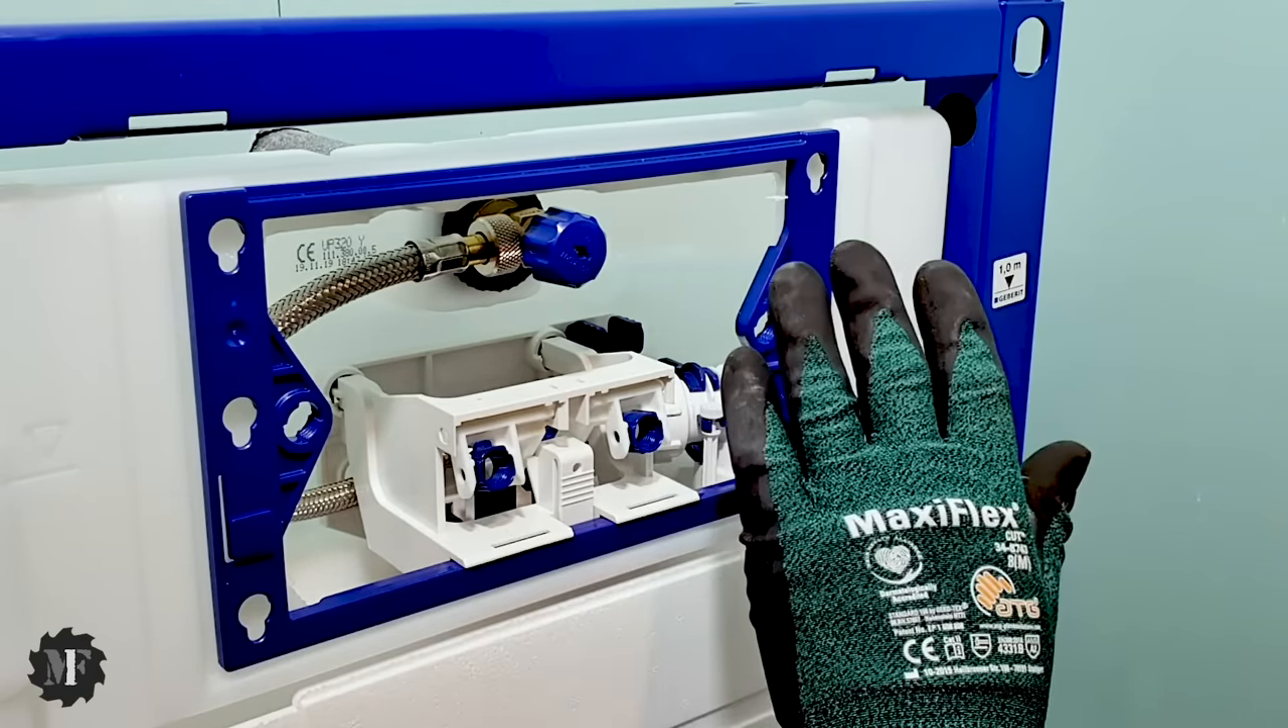Bon, maintenant que le robinet est placé, le flexible est raccordé.